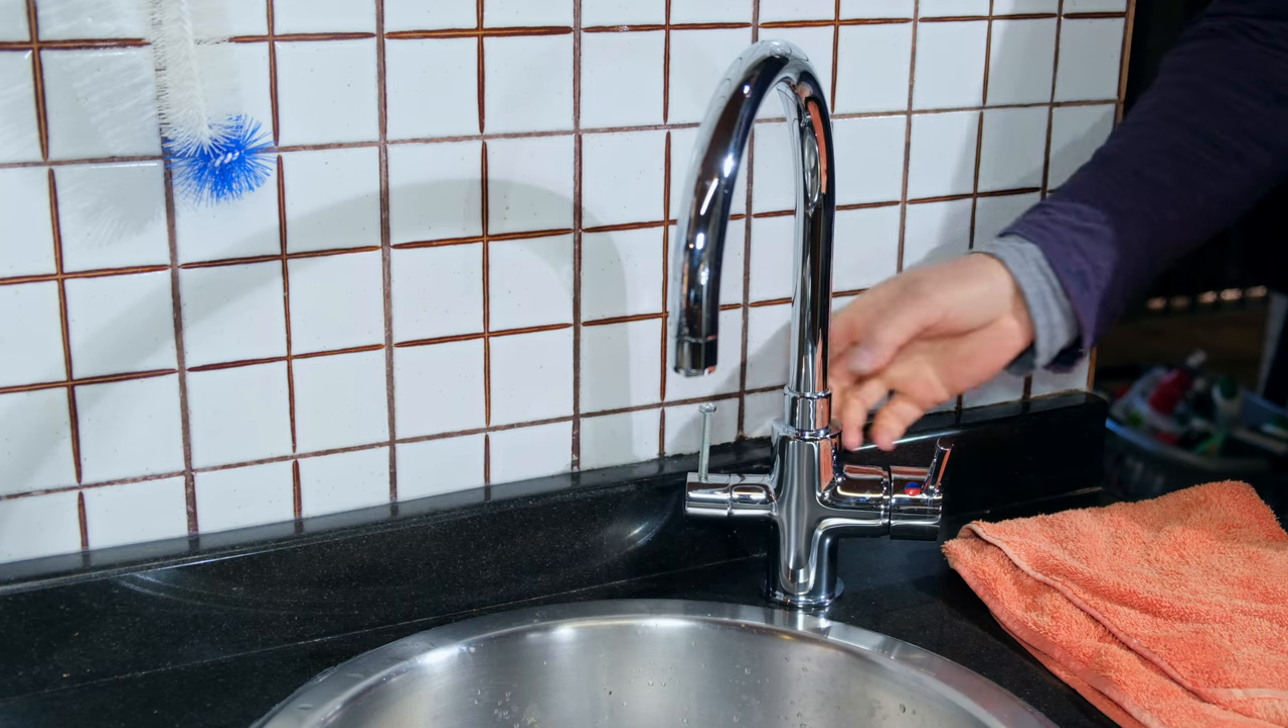Right the new tap has been installed i can move the levers they are in the accessible position and now i just need to do the plumbing.